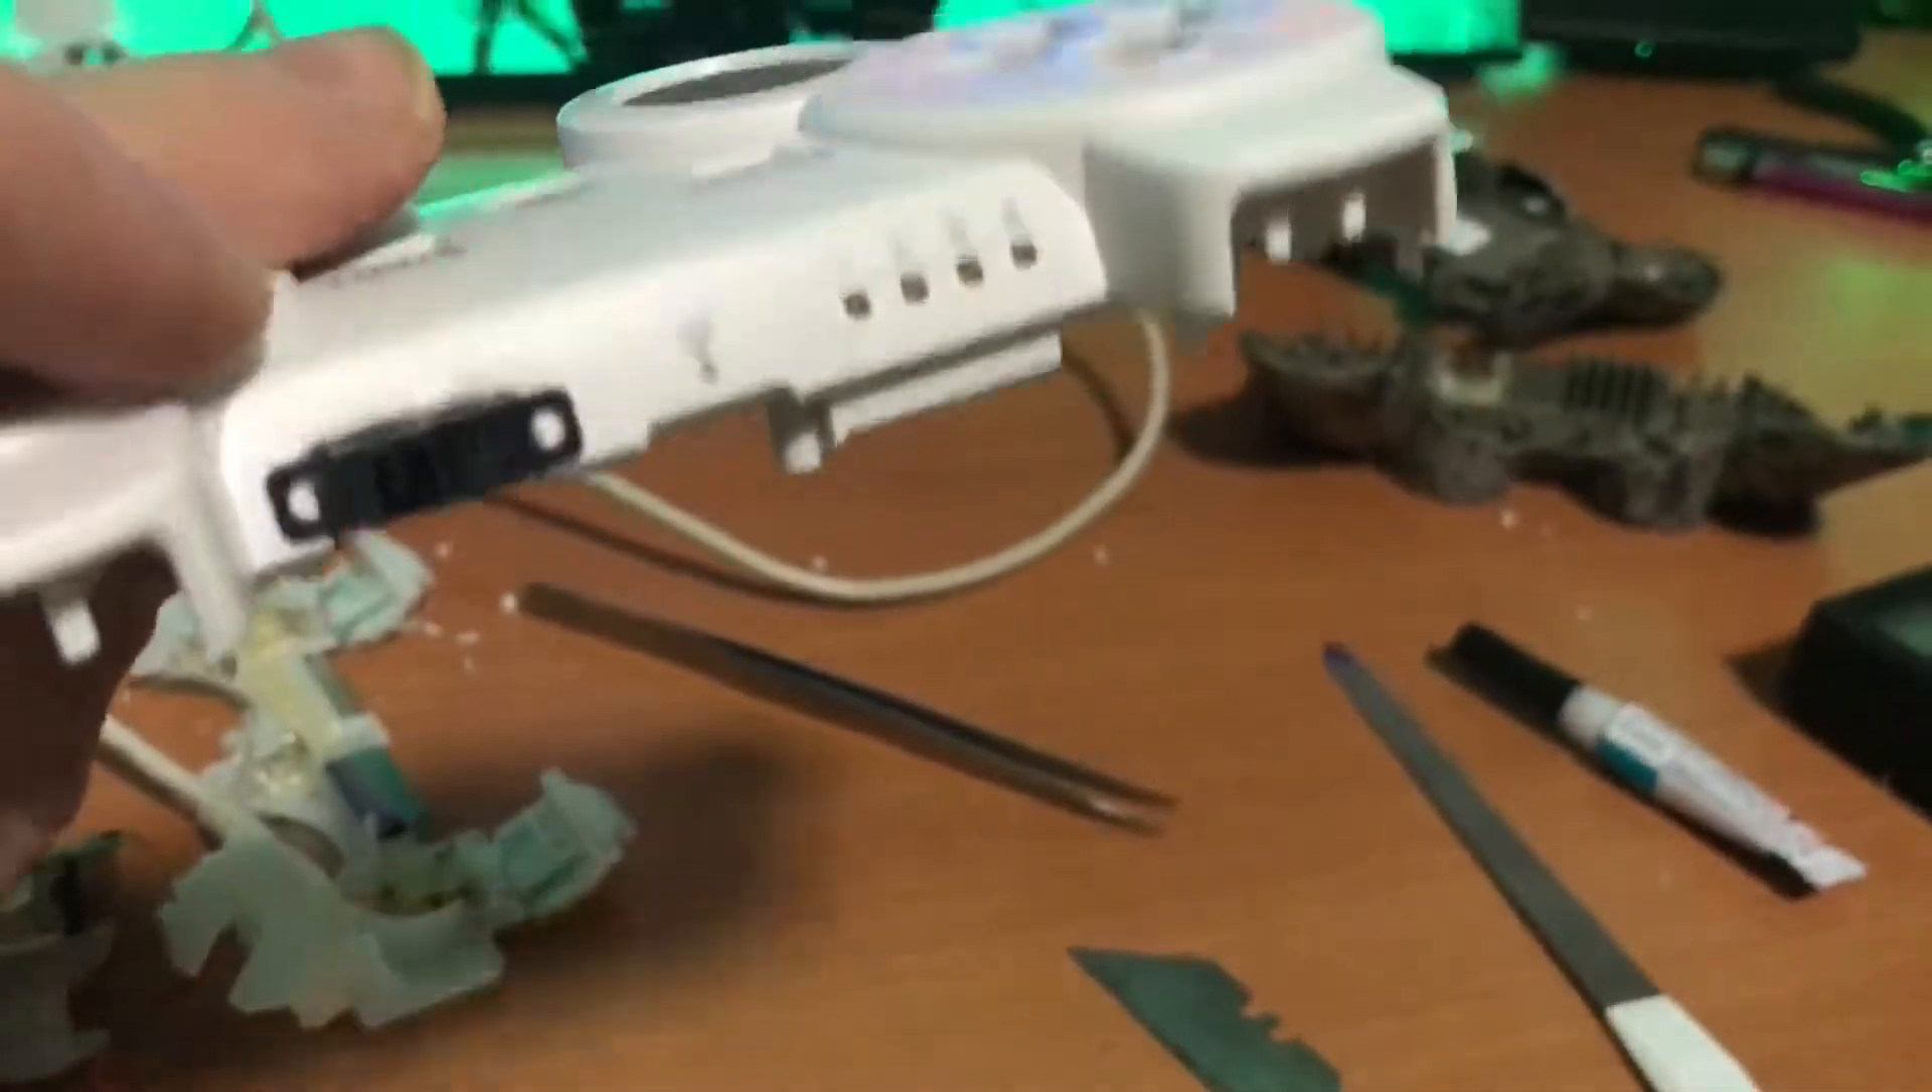And I have my switch on there now.